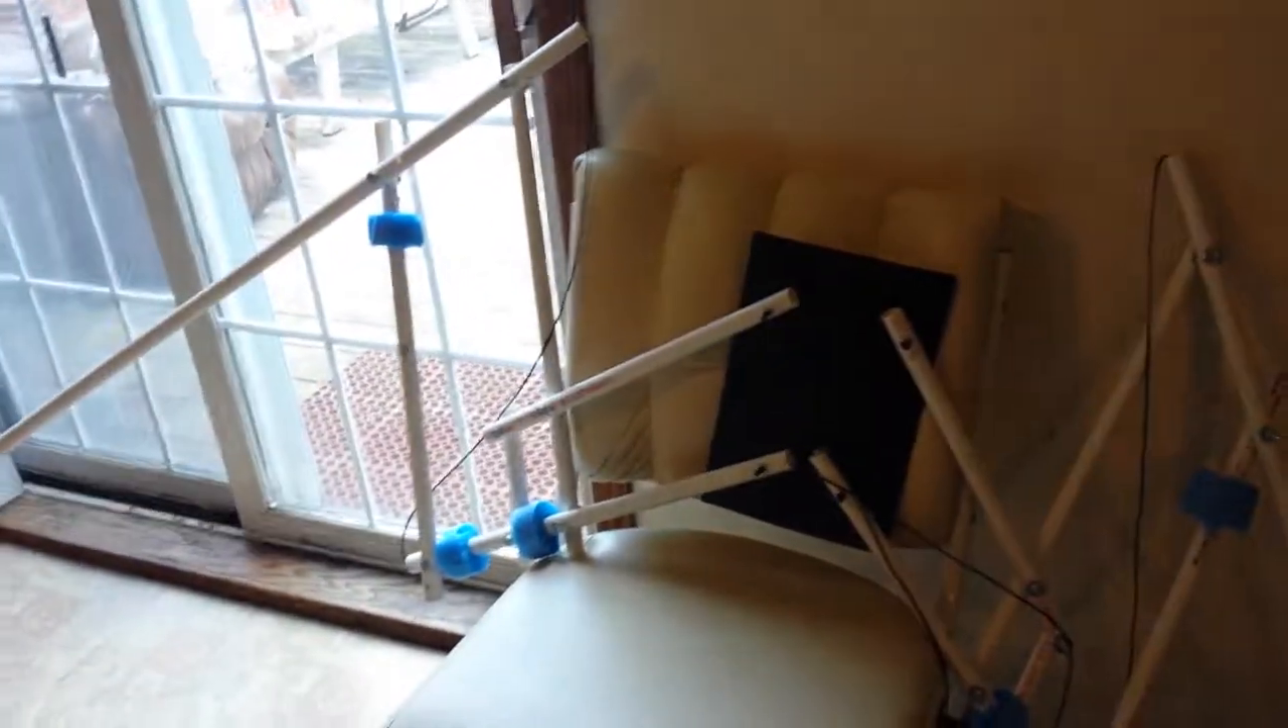This is the skeleton of my wings. I have yet to put feathers on.